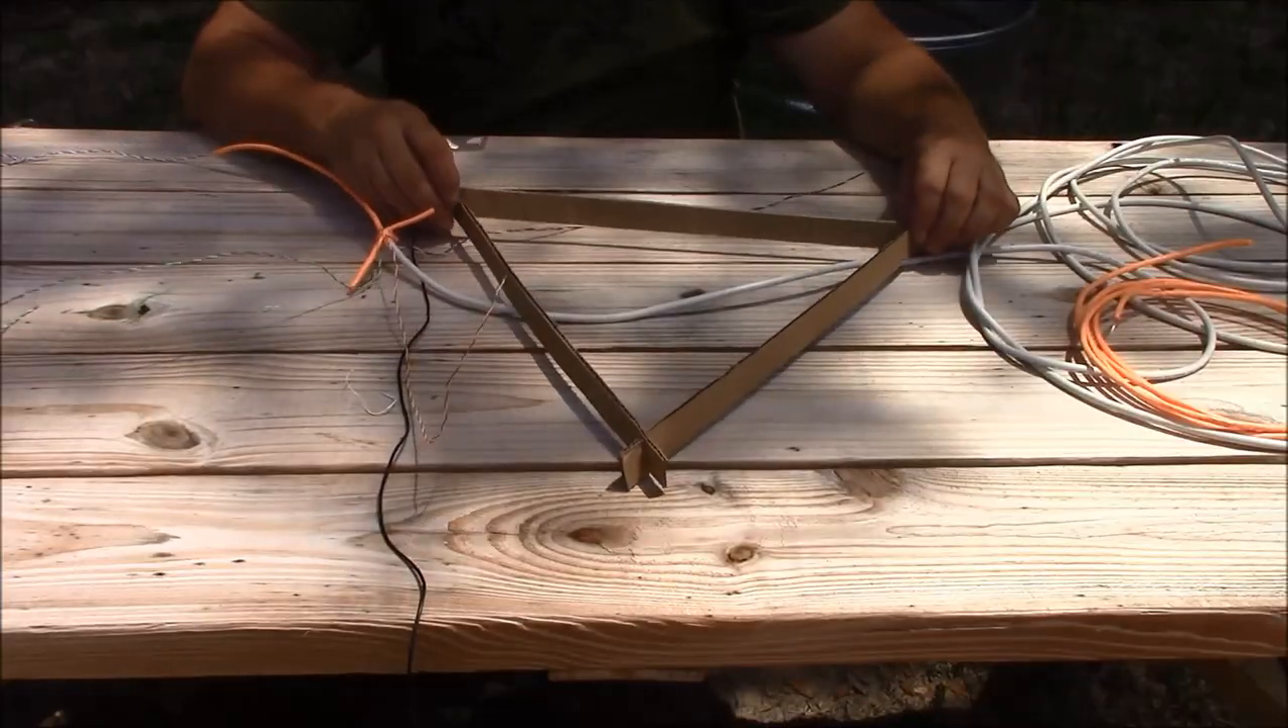Now we have this nice triangle assembly.